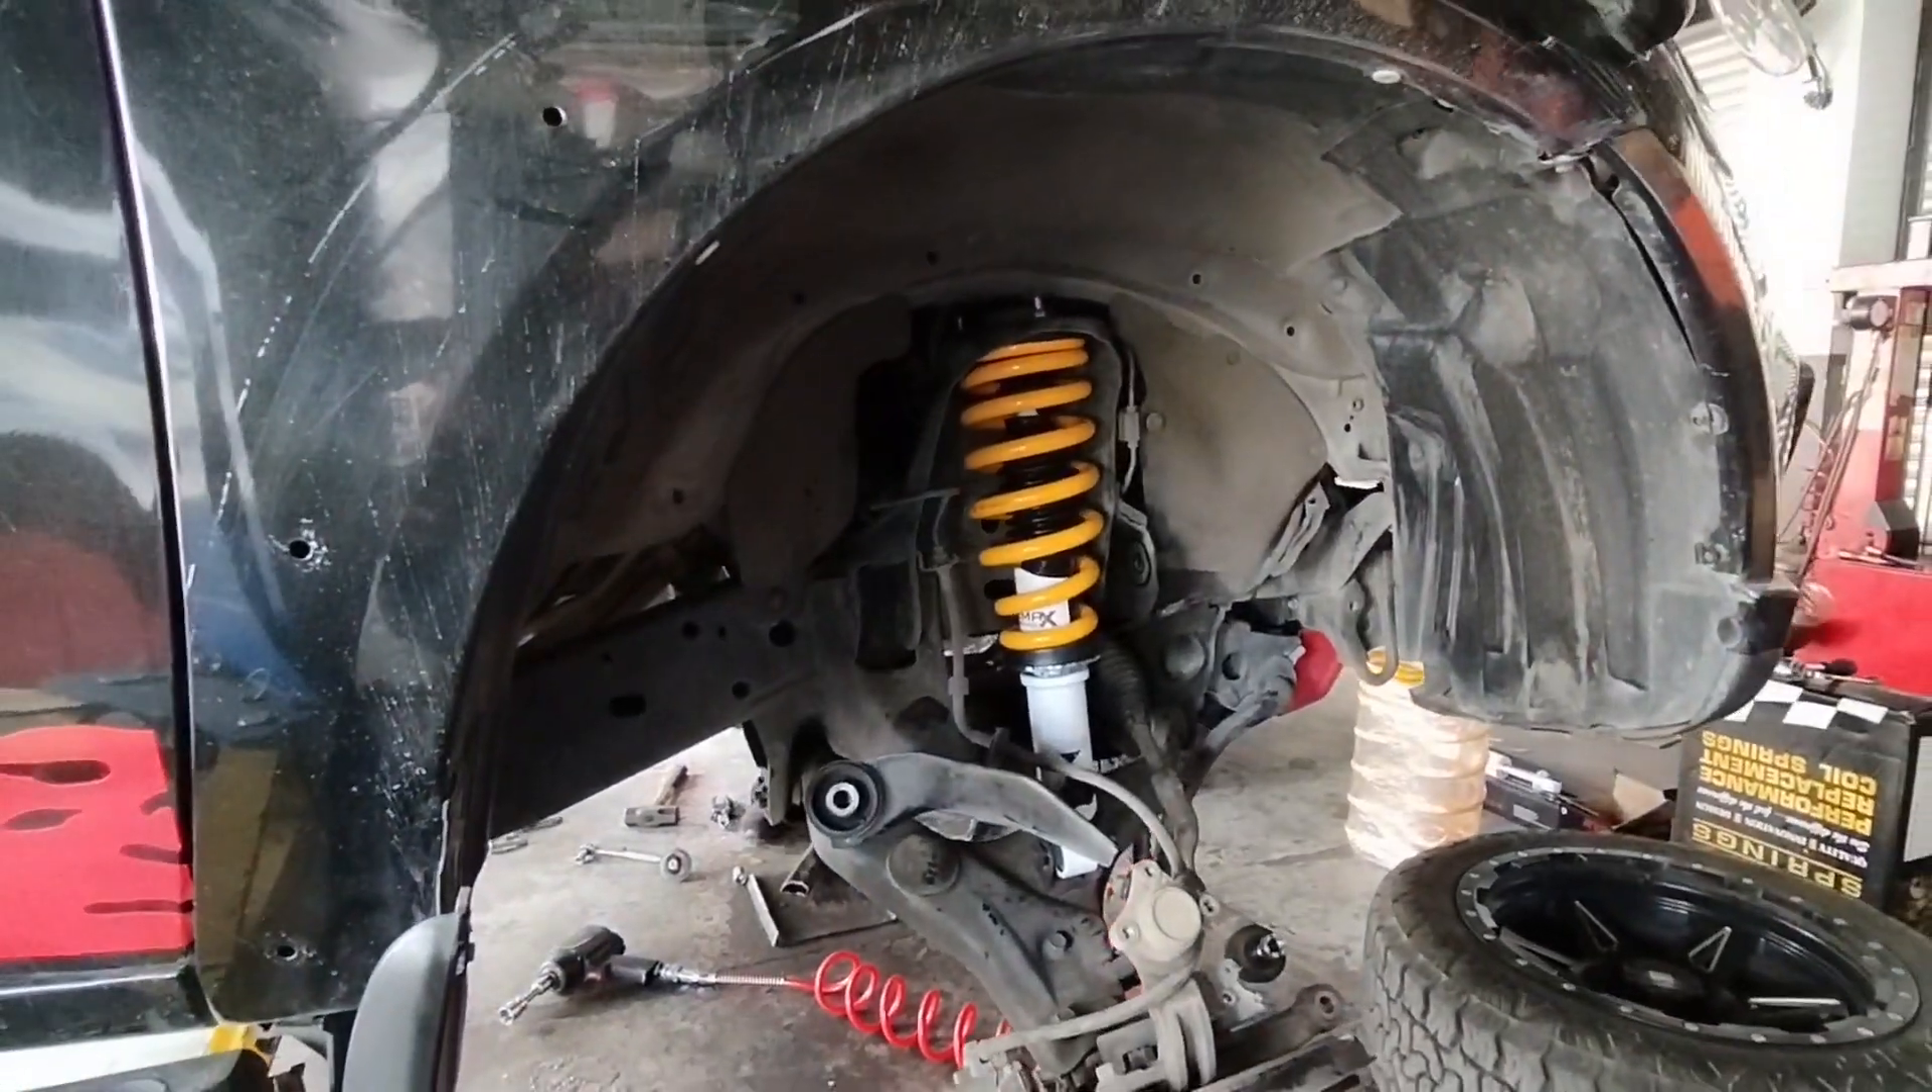So eto na nakabit na natin Yung bago nitong suspension Rindemax at Kingspring Na coil spring.